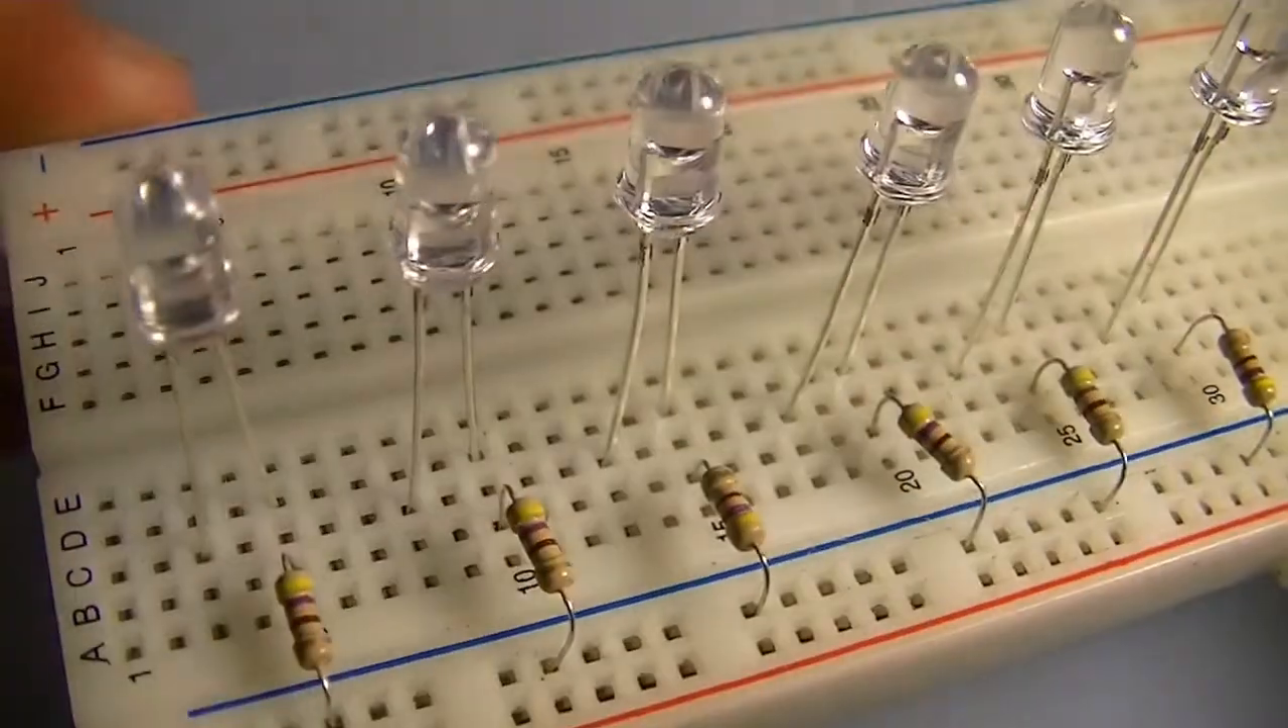There, we've got our six LEDs, and you can see they're connected like that.